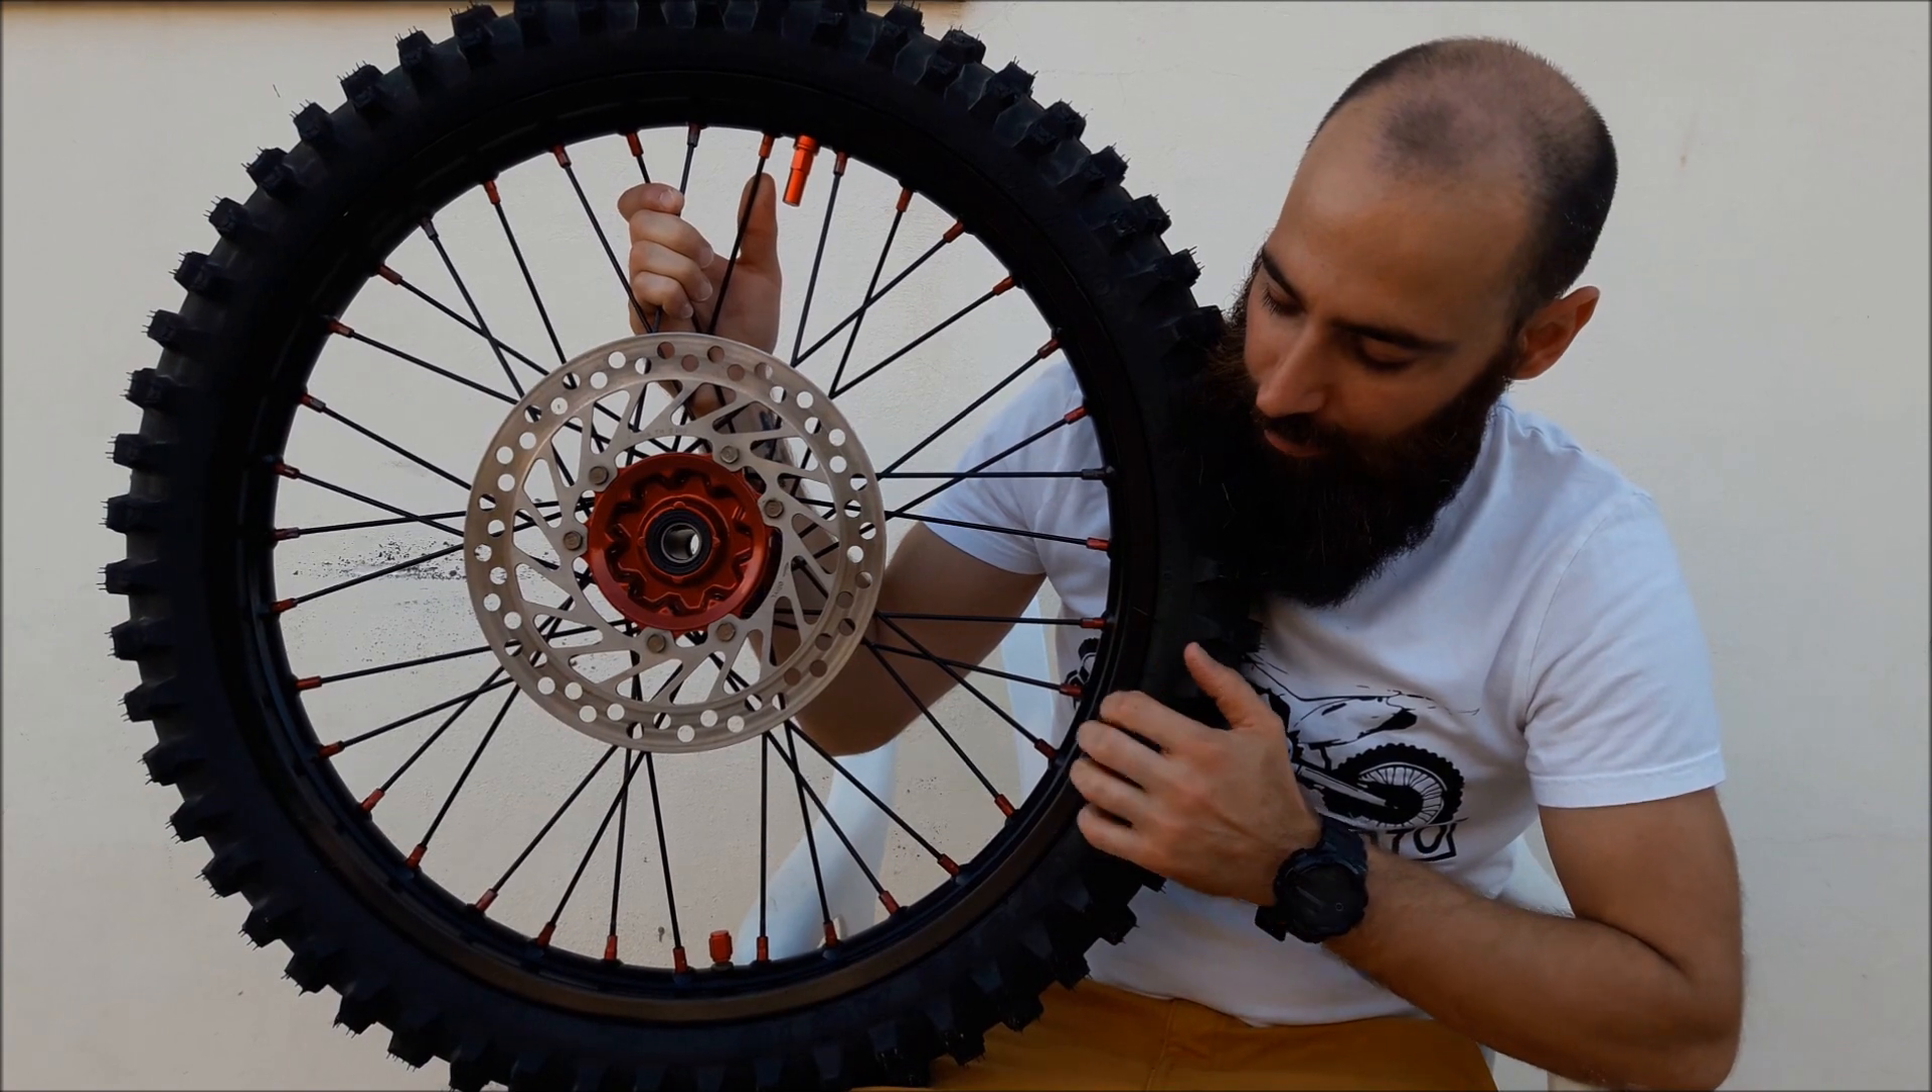Bueno chicos, pues ya tengo las llantas montadas por completo con la cubierta y todo puesto, el disco y demás.